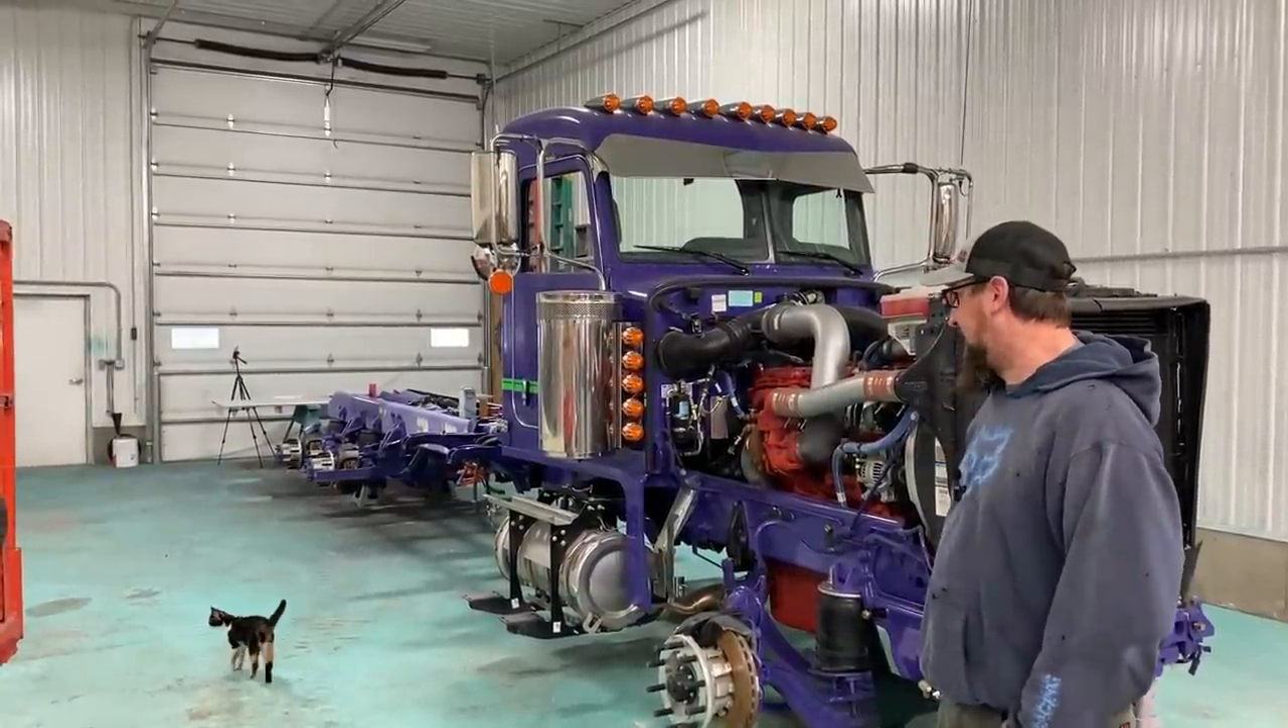We've got air cleaners, mirrors, all that stuff to take off yet.